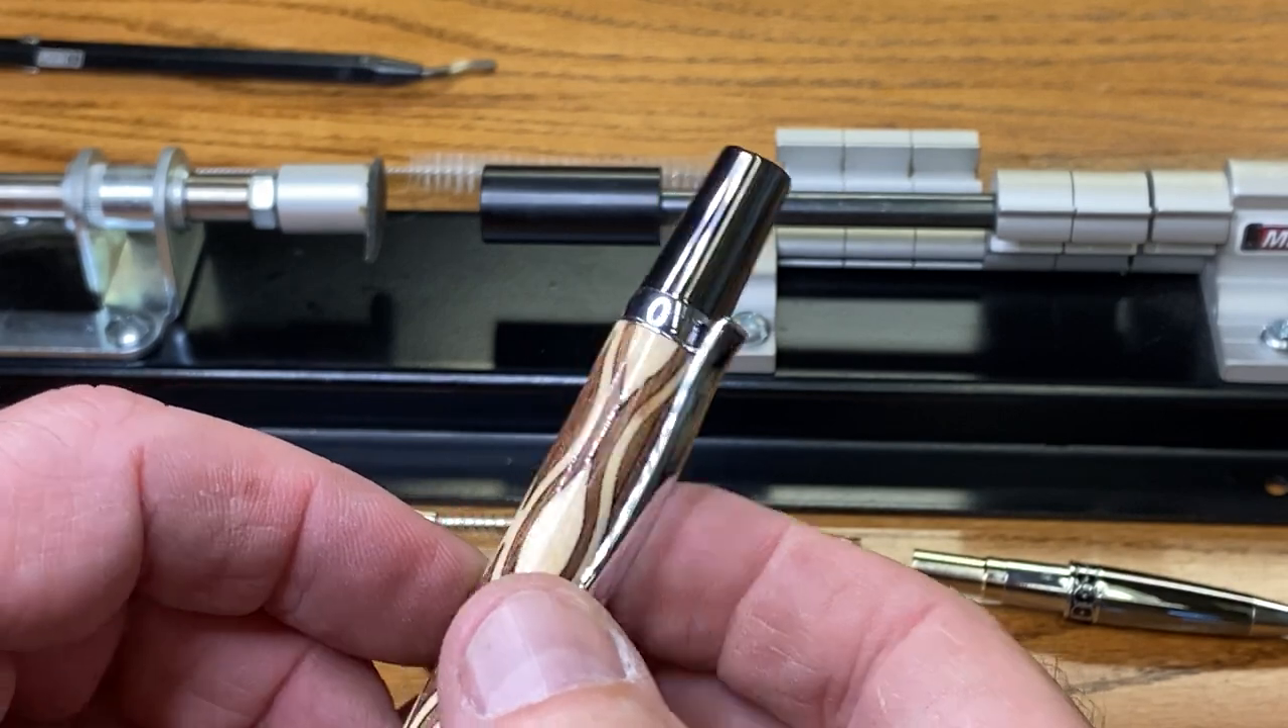Gorgeous looking fit there with the cap and the blank.